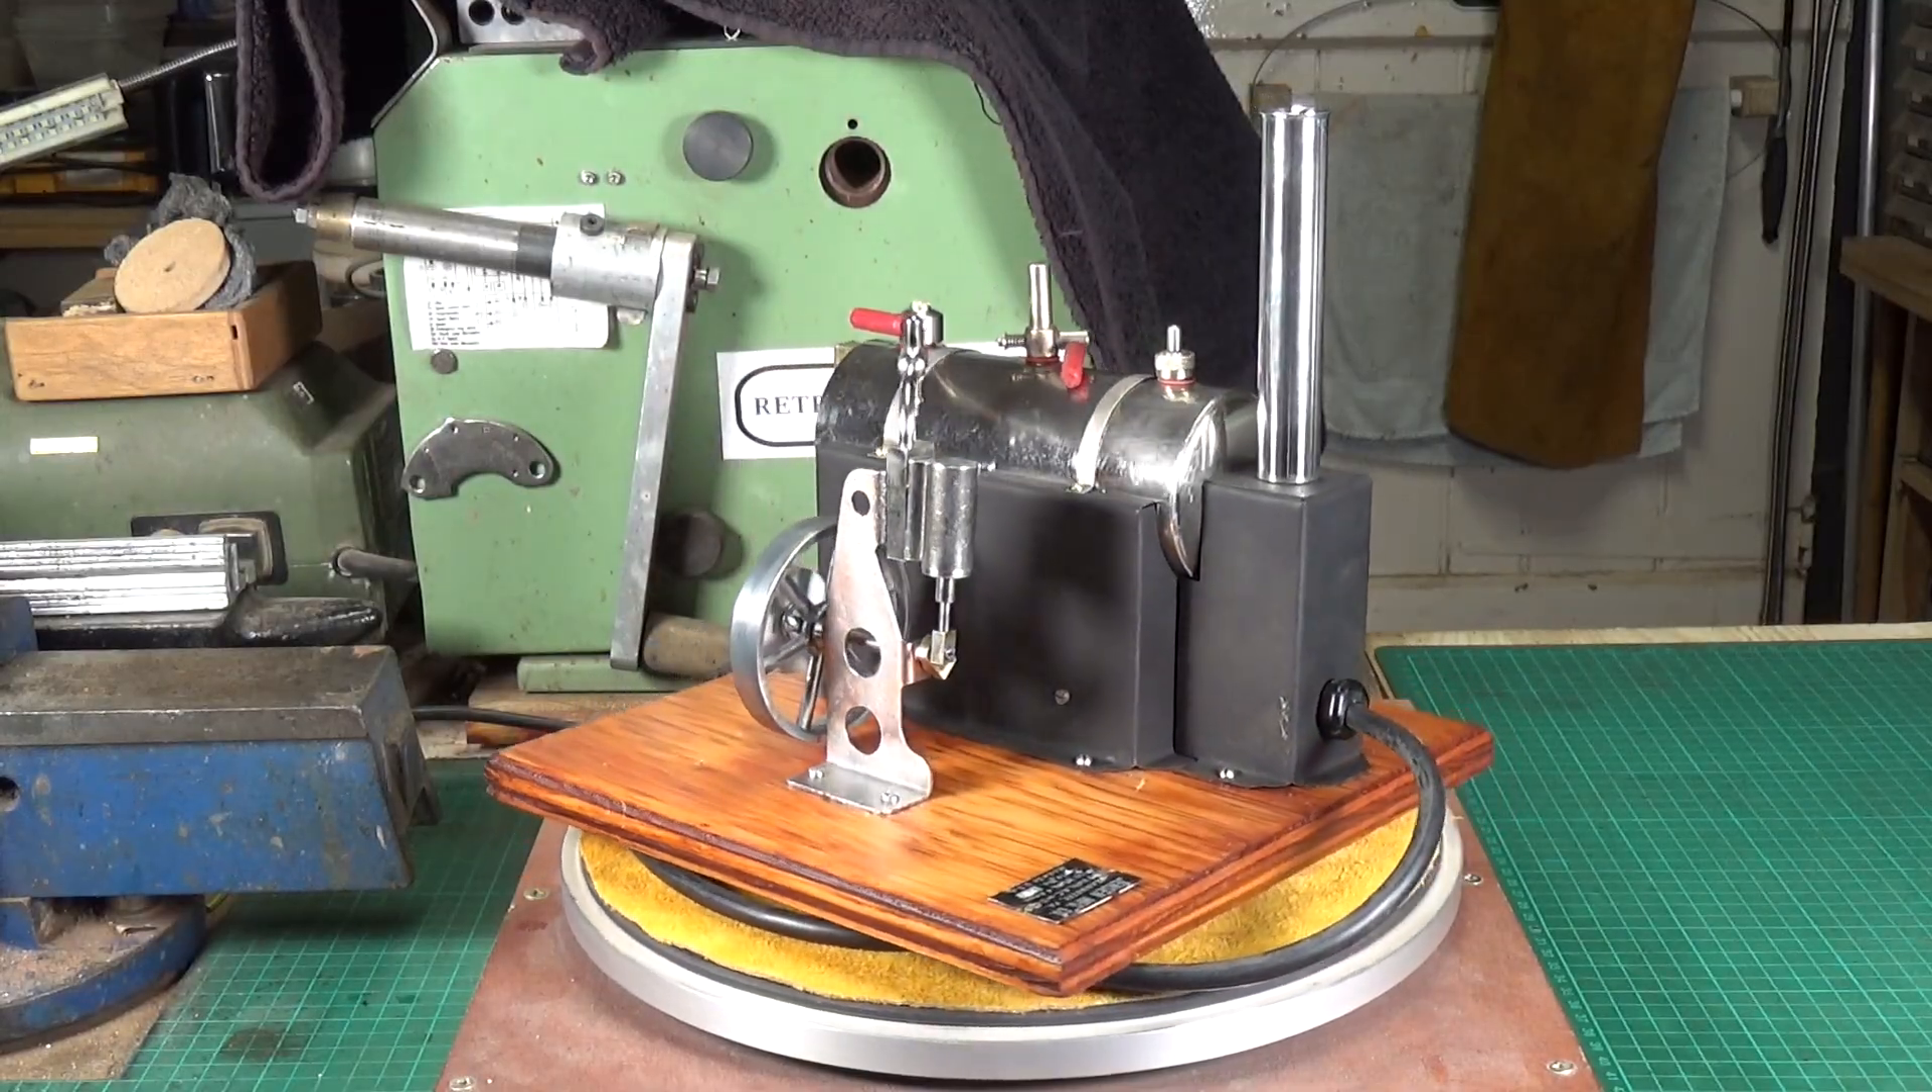The jensen 70 is all back together.